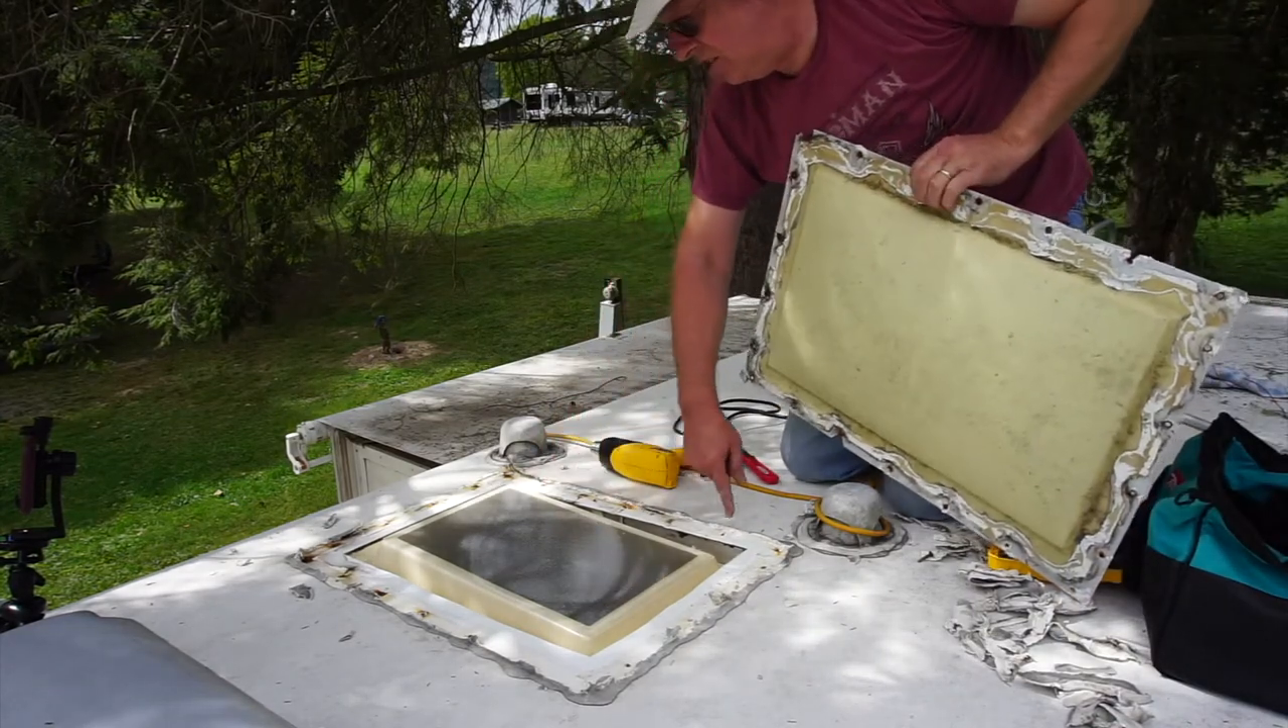Well, I got the old skylight pried up. Still have to clean off all of the rest of the sealant still here on the roof.